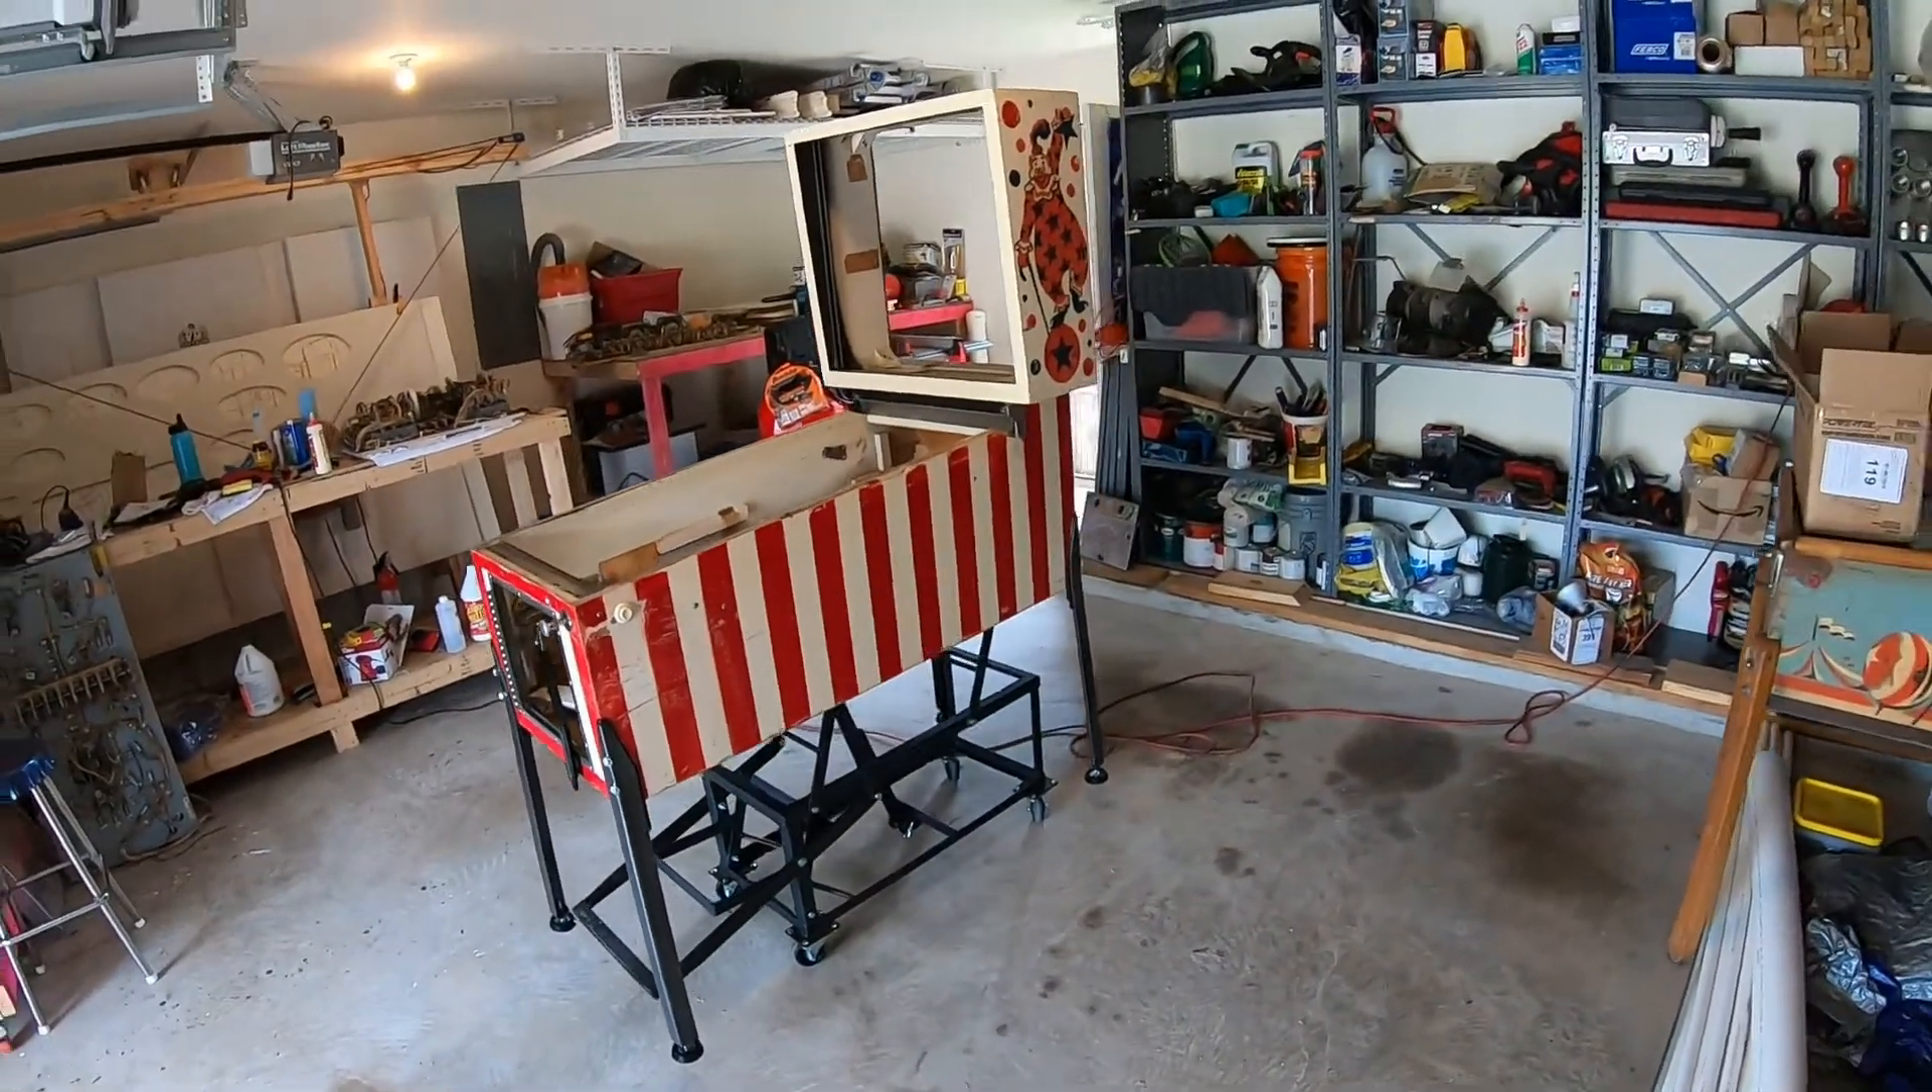We got the legs on starting to look like a real machine now.